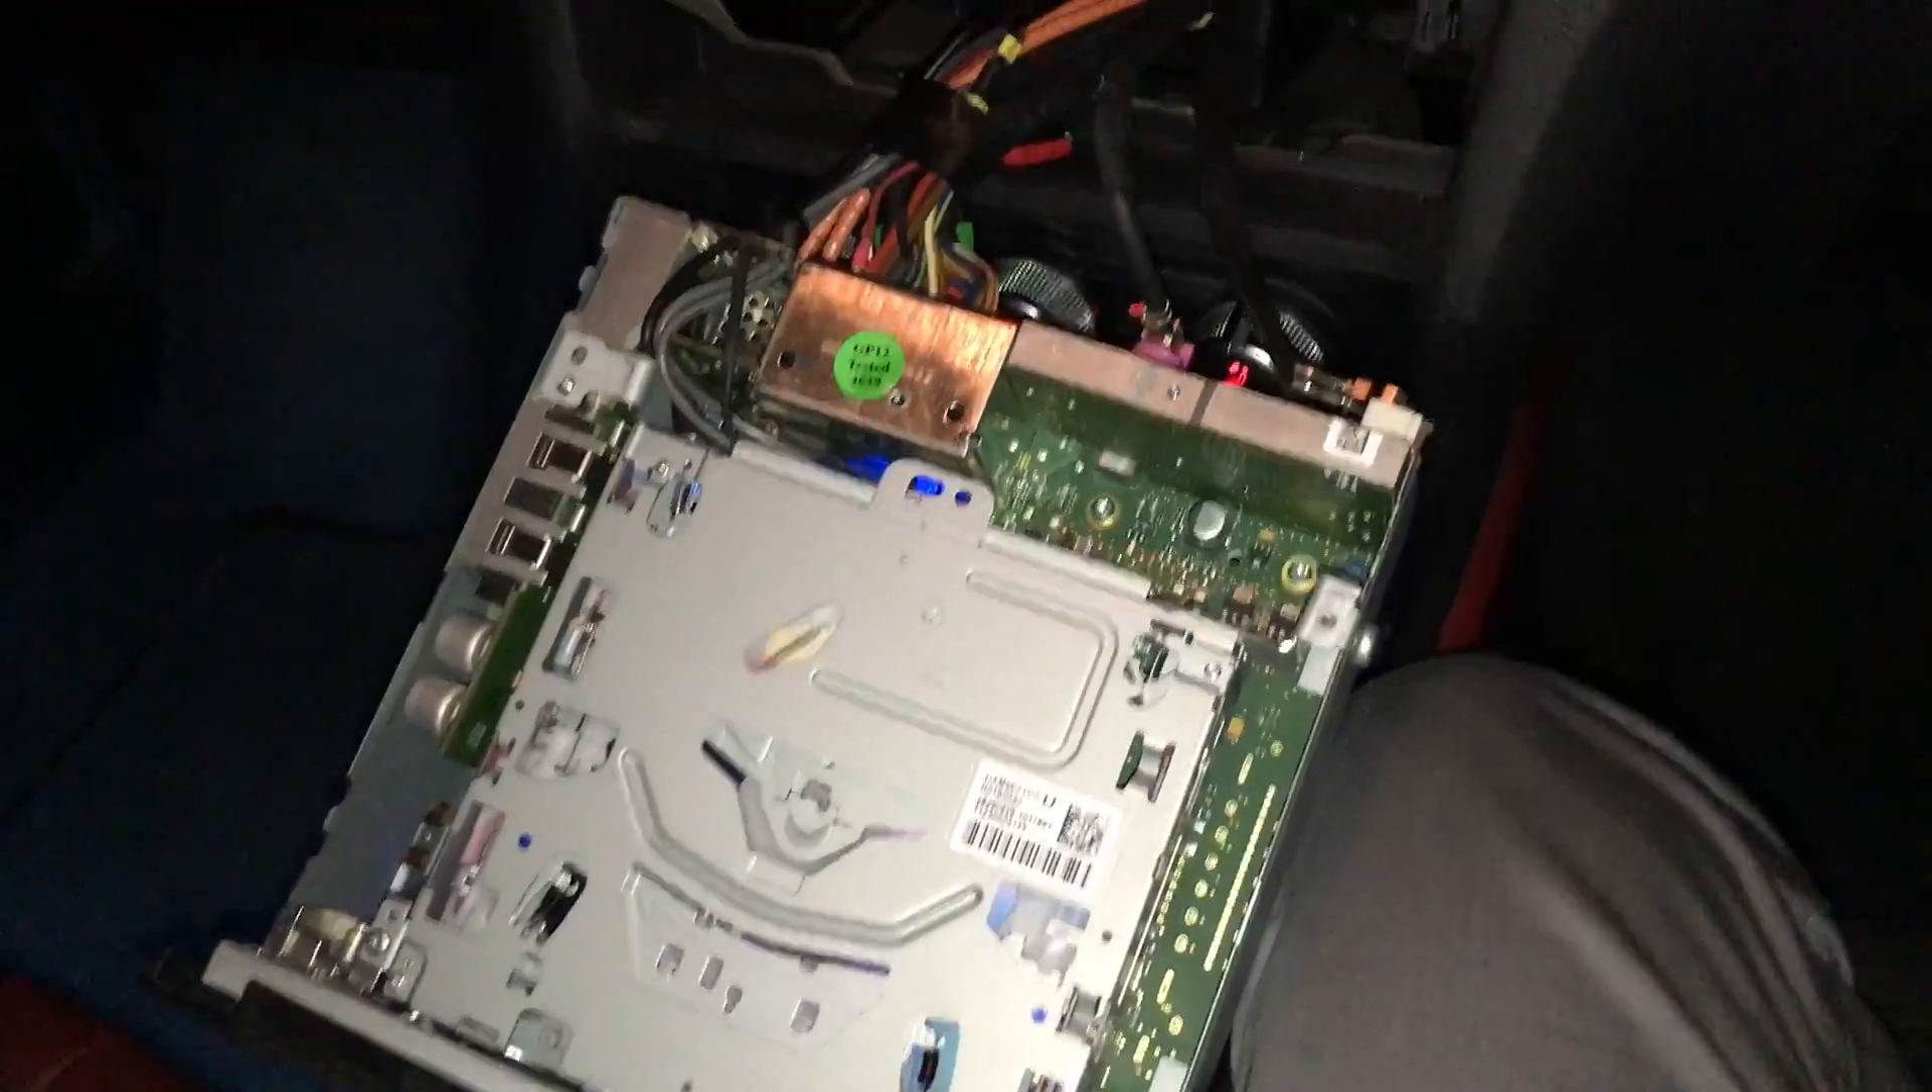This is how the multimedia section looks like without the lid.